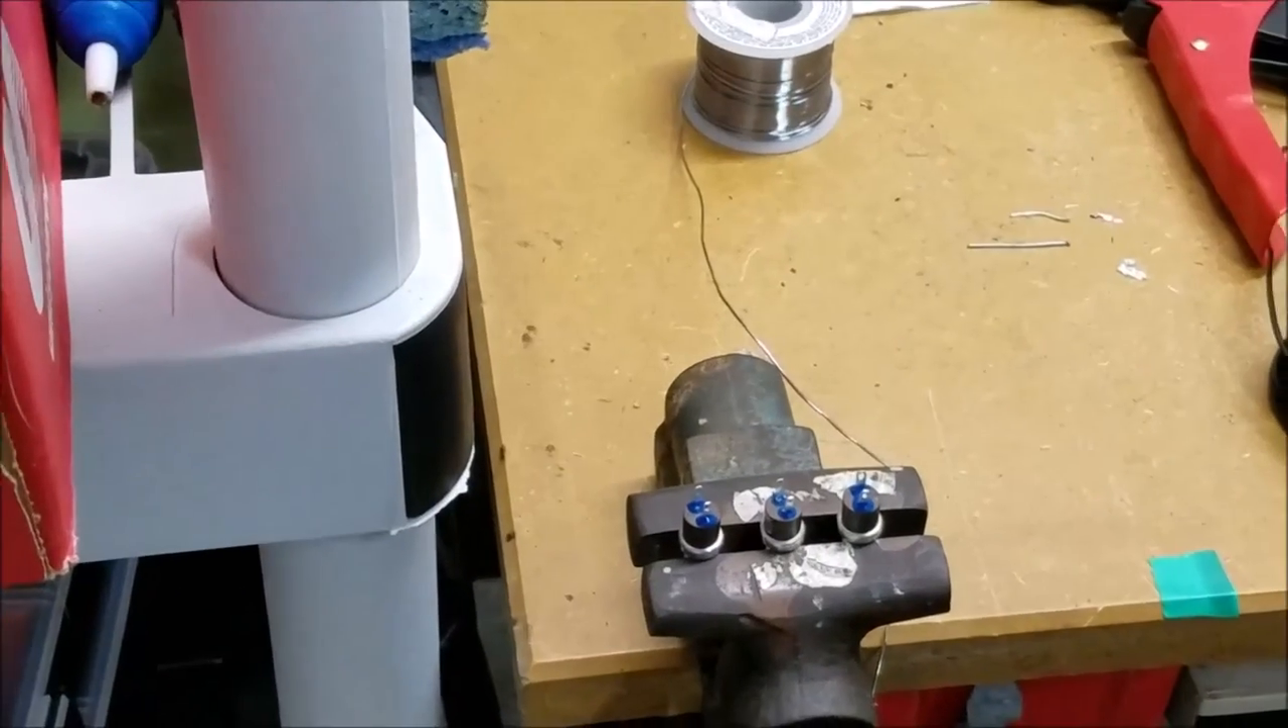And so what I've done is I've gone ahead and I set up the three switches that I'm going to use right down here and I'm just going to daisy chain from one to the next the ground.